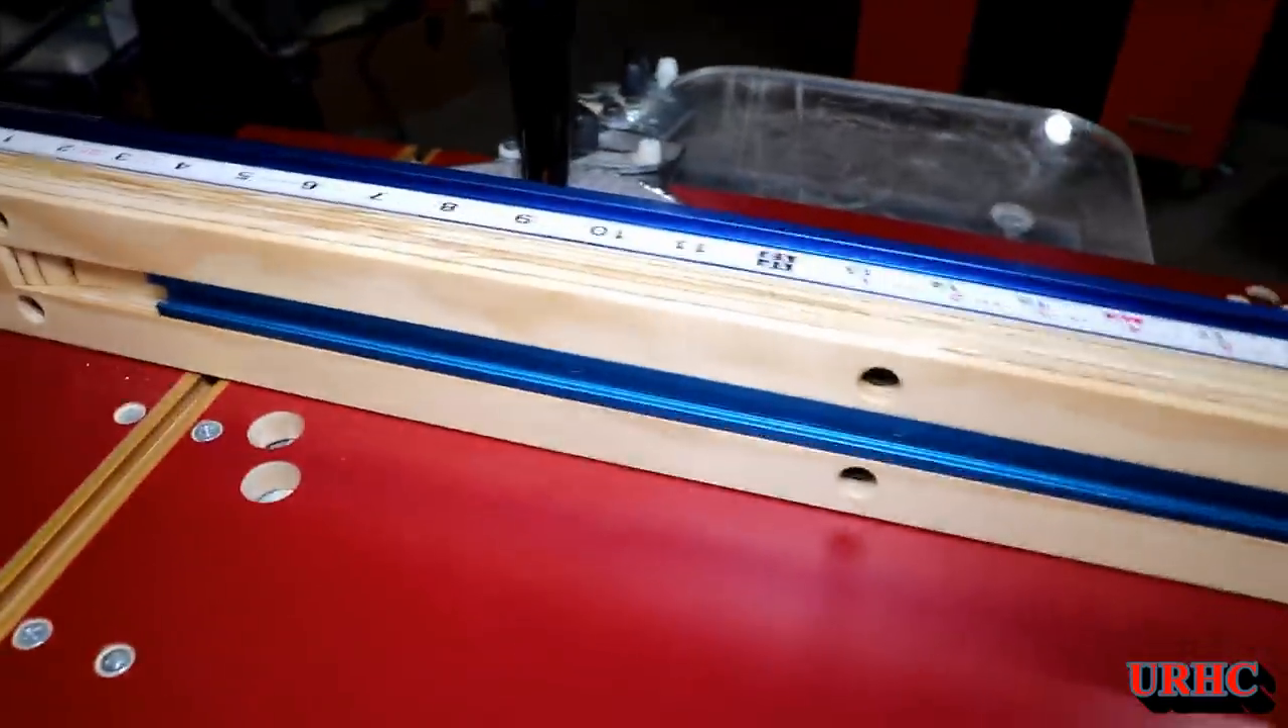And there you can see that t-track is on the front there too and i've got um you know provision here to put a stop in that i'll show you in a second.